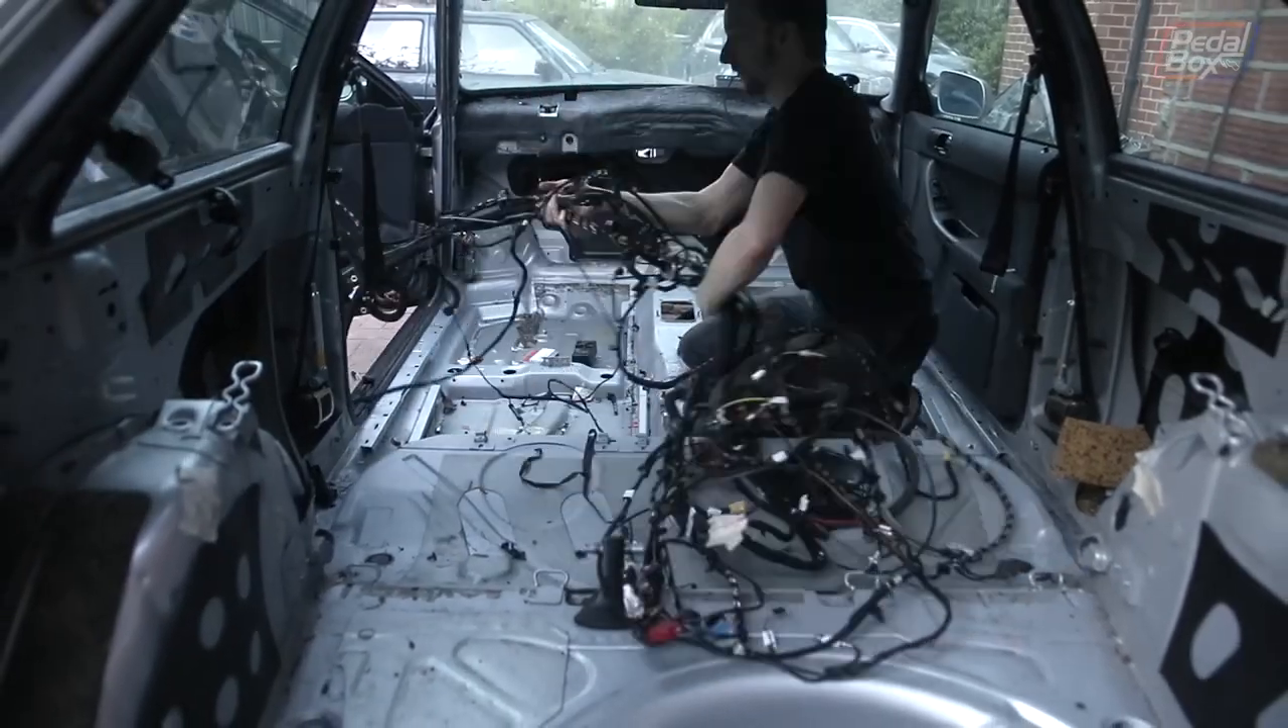The wiring loom was the last thing left in the donor, and we've been avoiding pulling it out for as long as we could.